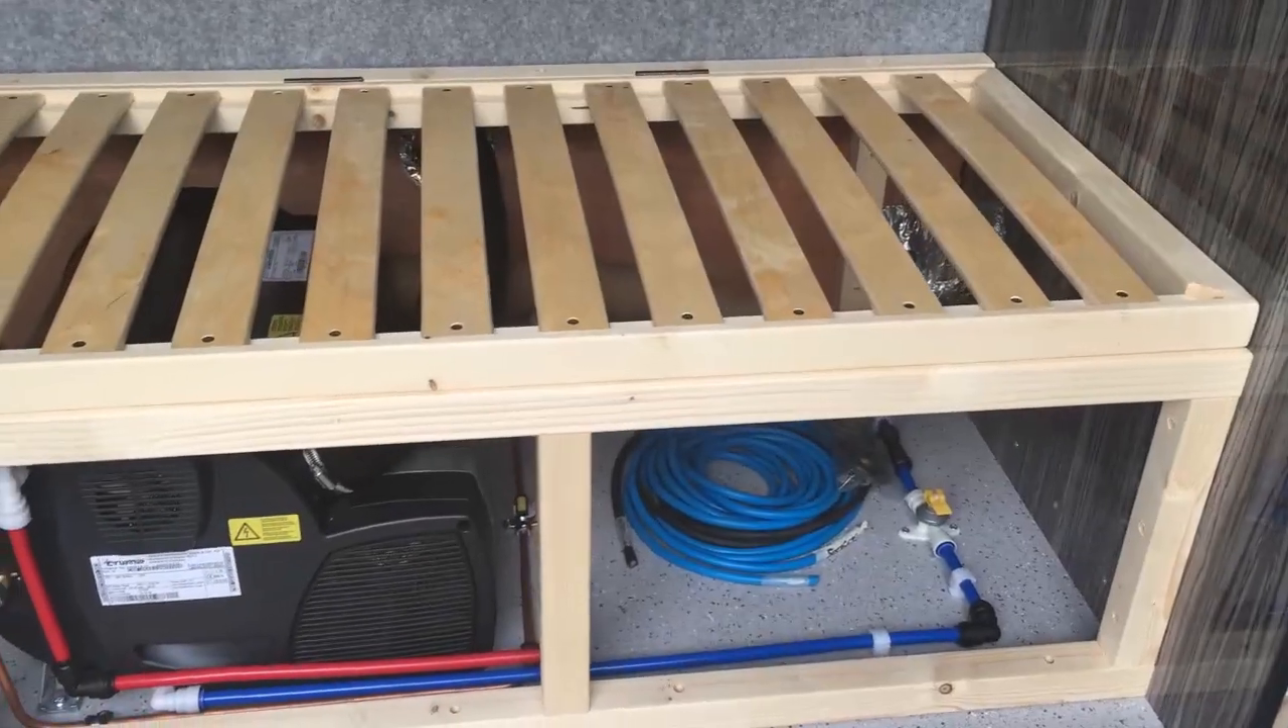All that remains is to clad the bench seat with furniture board.